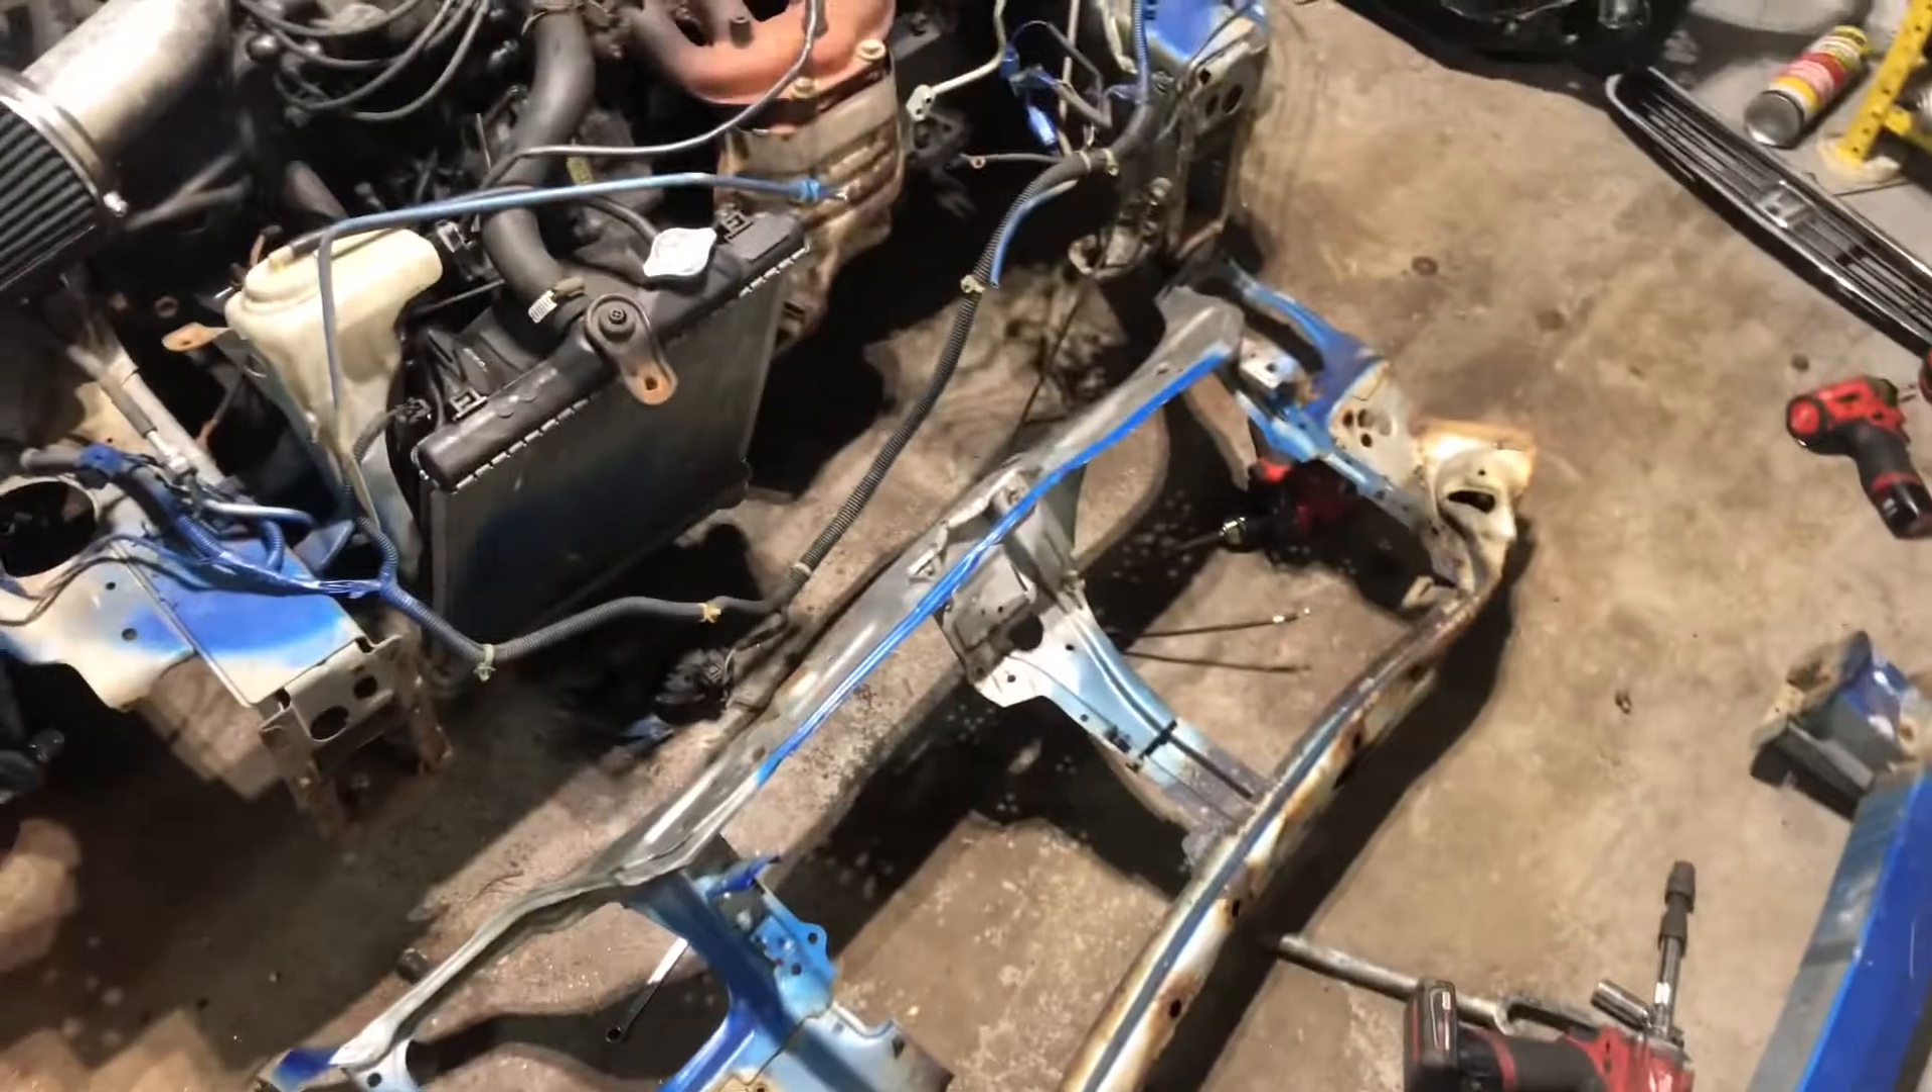All right, so I got the core support off.